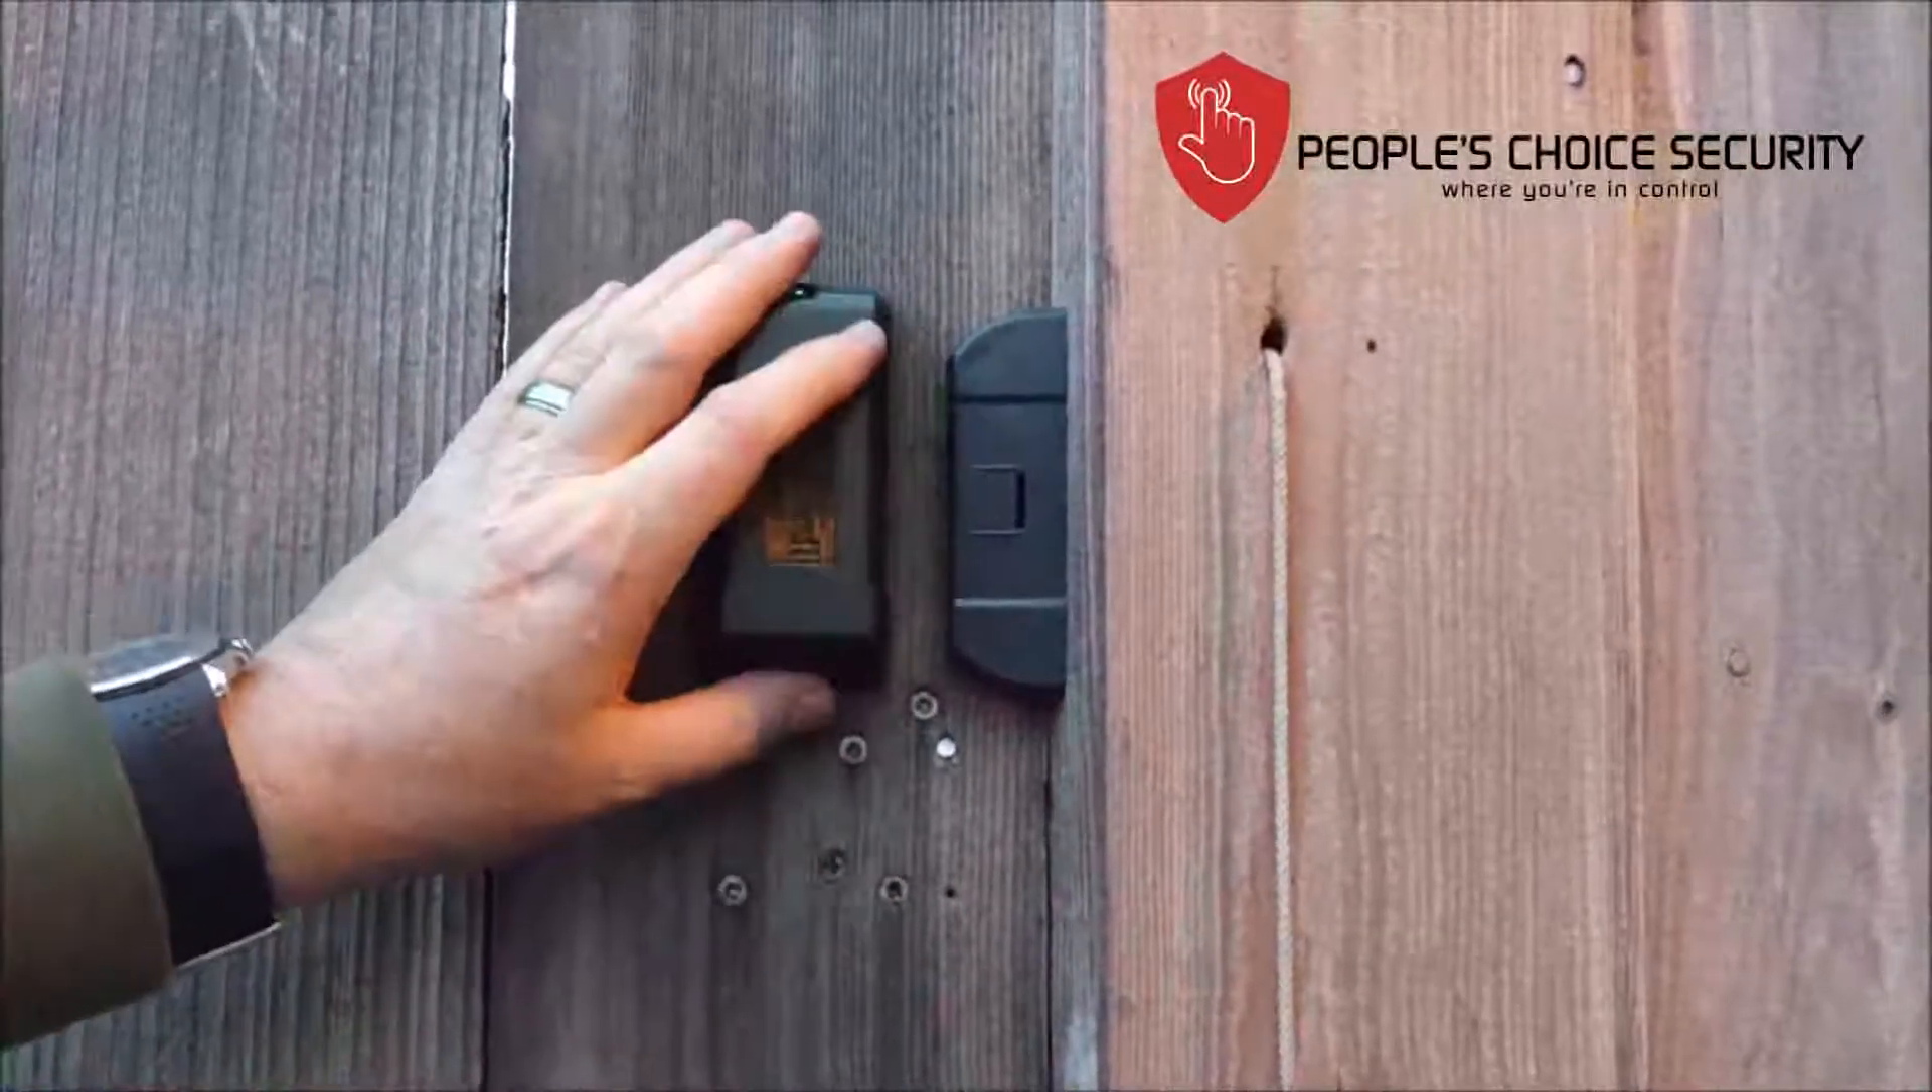So here you can see we've installed our gate sensor I've left about a half inch gap.